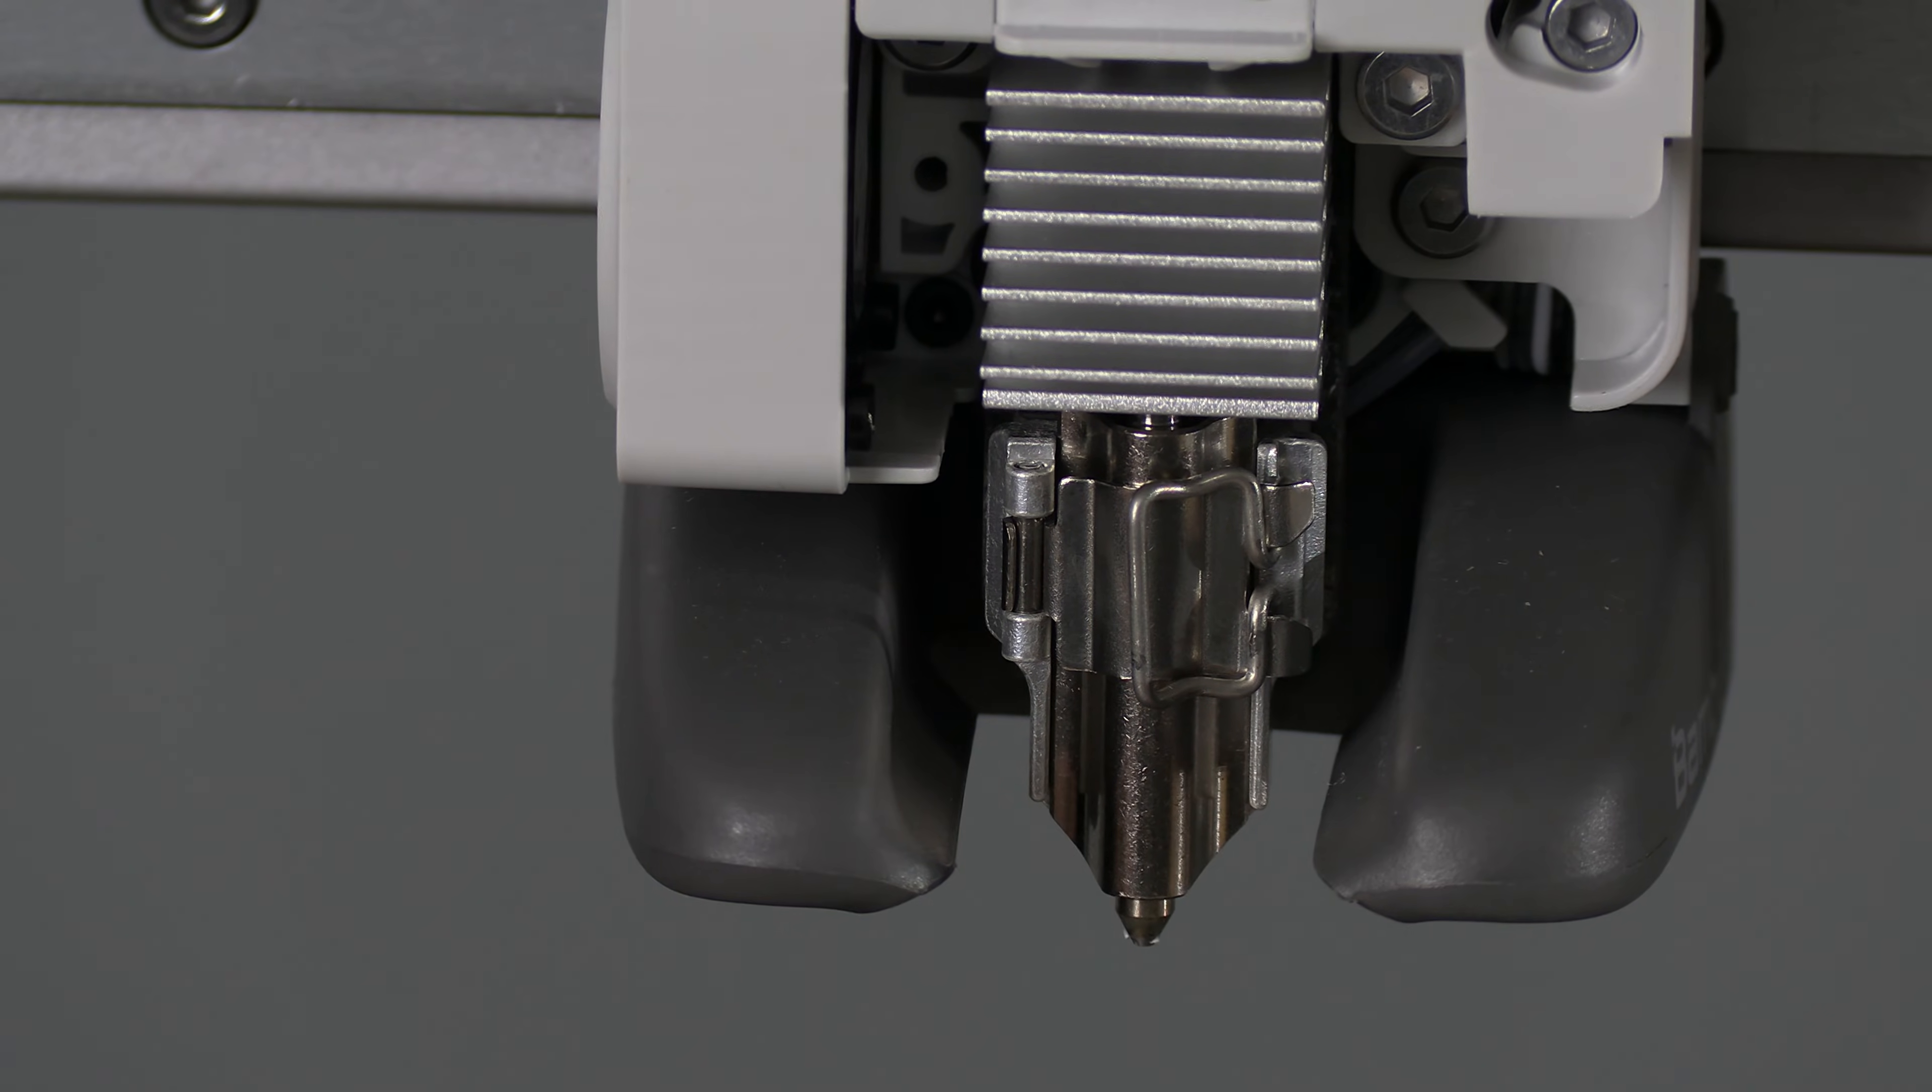Your new nozzle is installed.